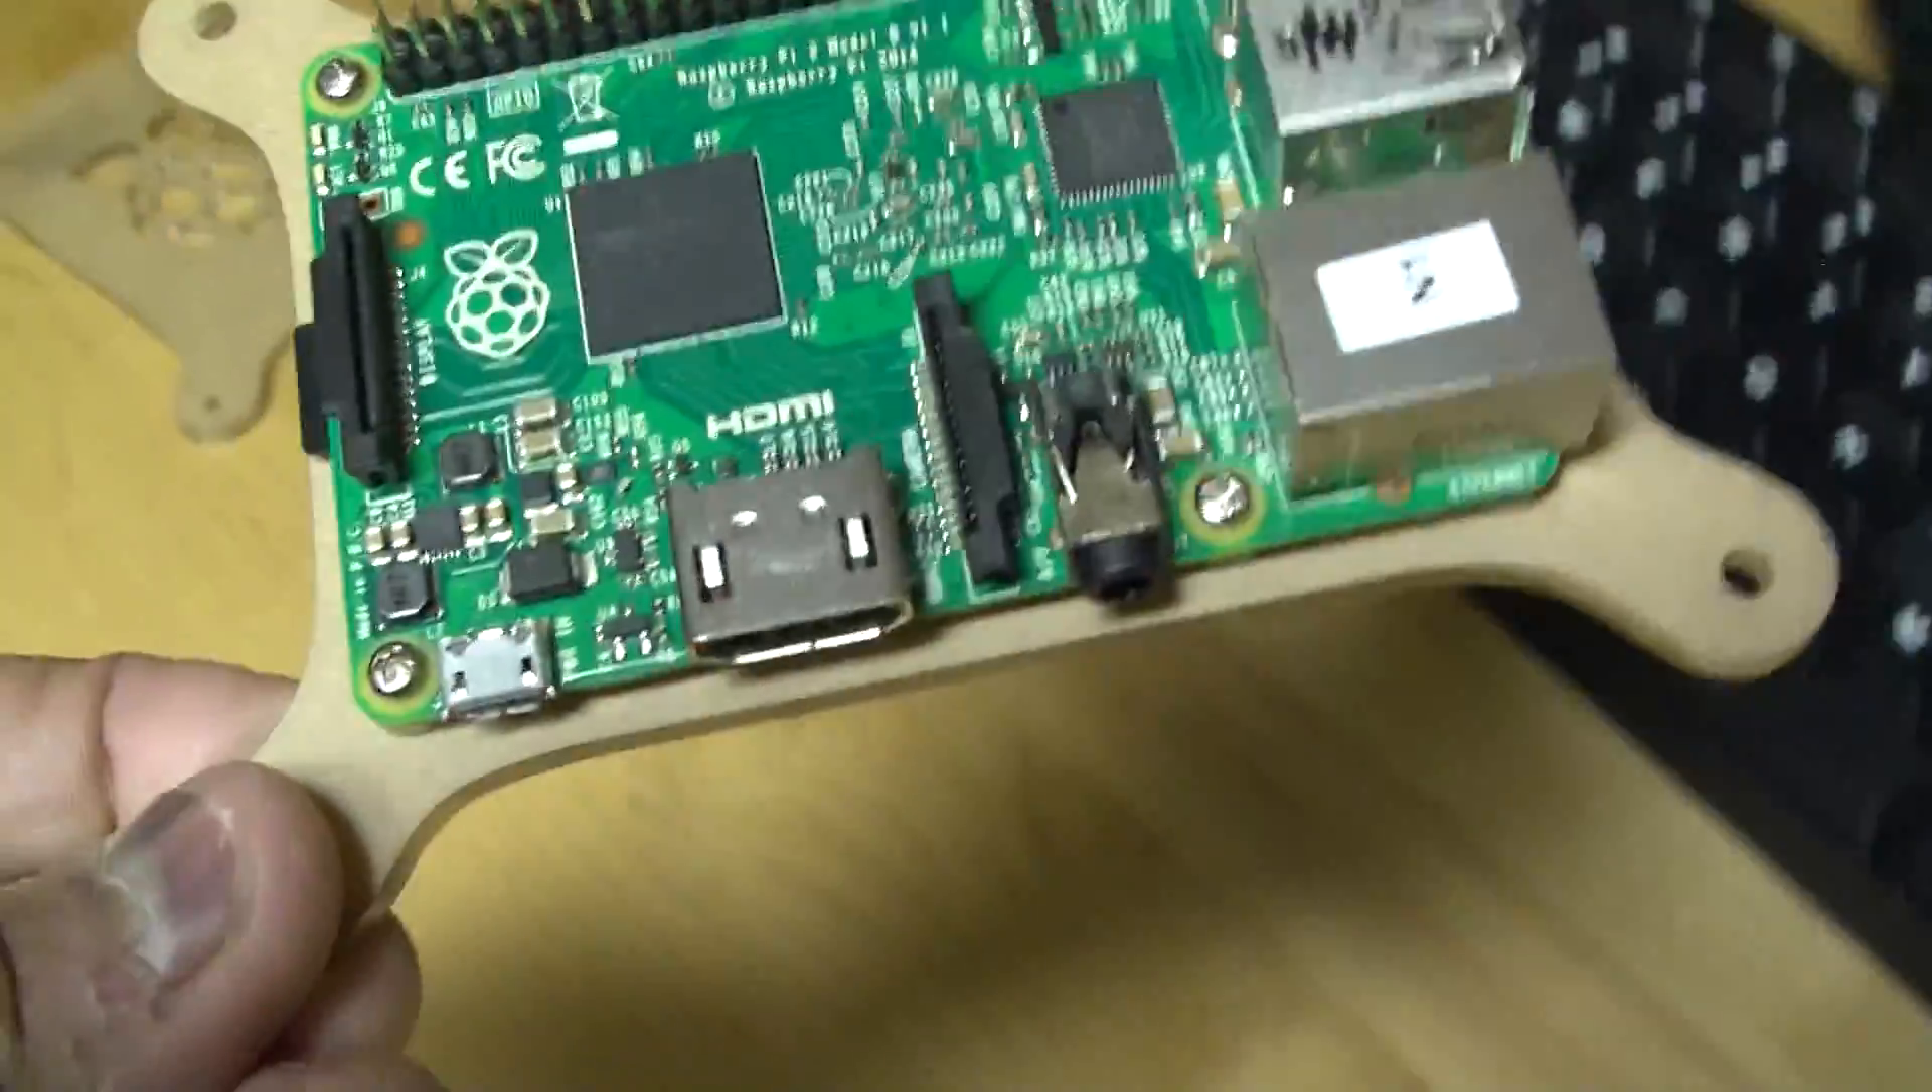So guys I installed the first Pi on this board here and it looks very nice.